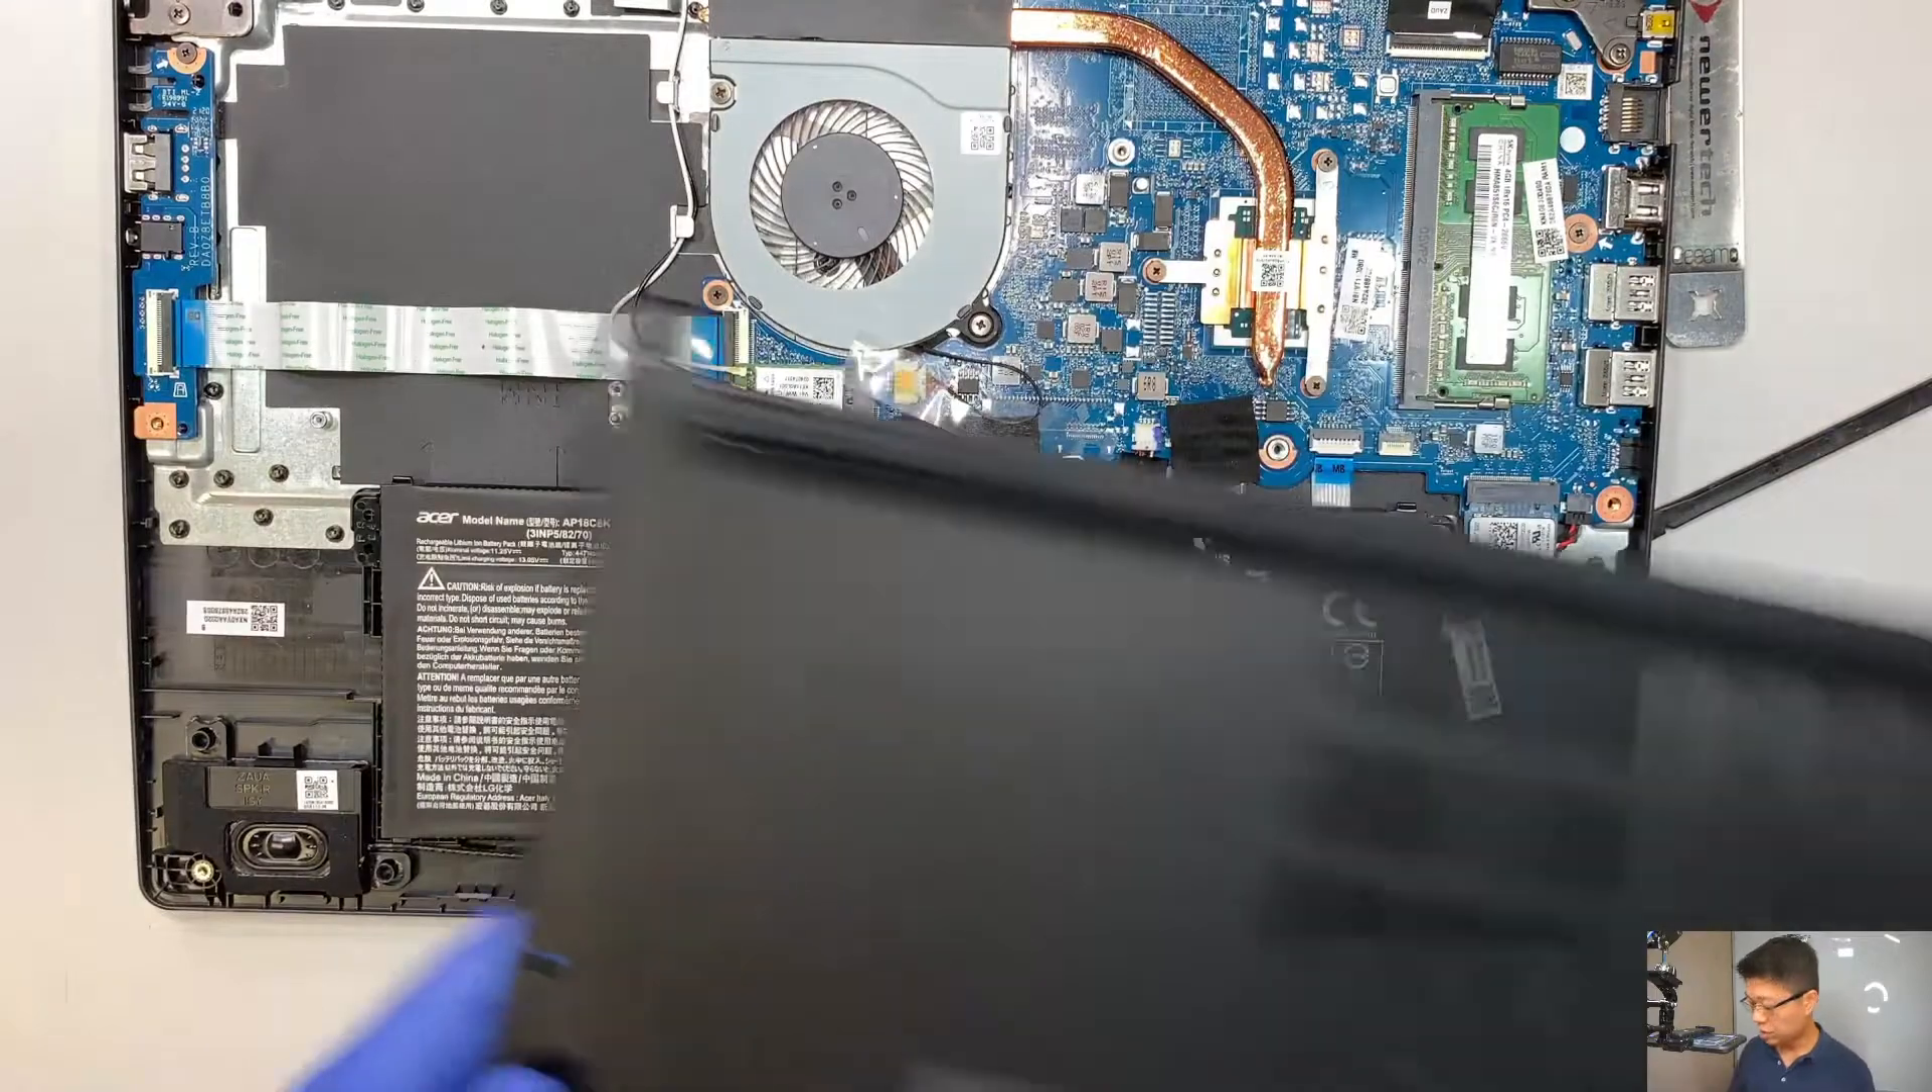So there you have it. I just removed the back cover.